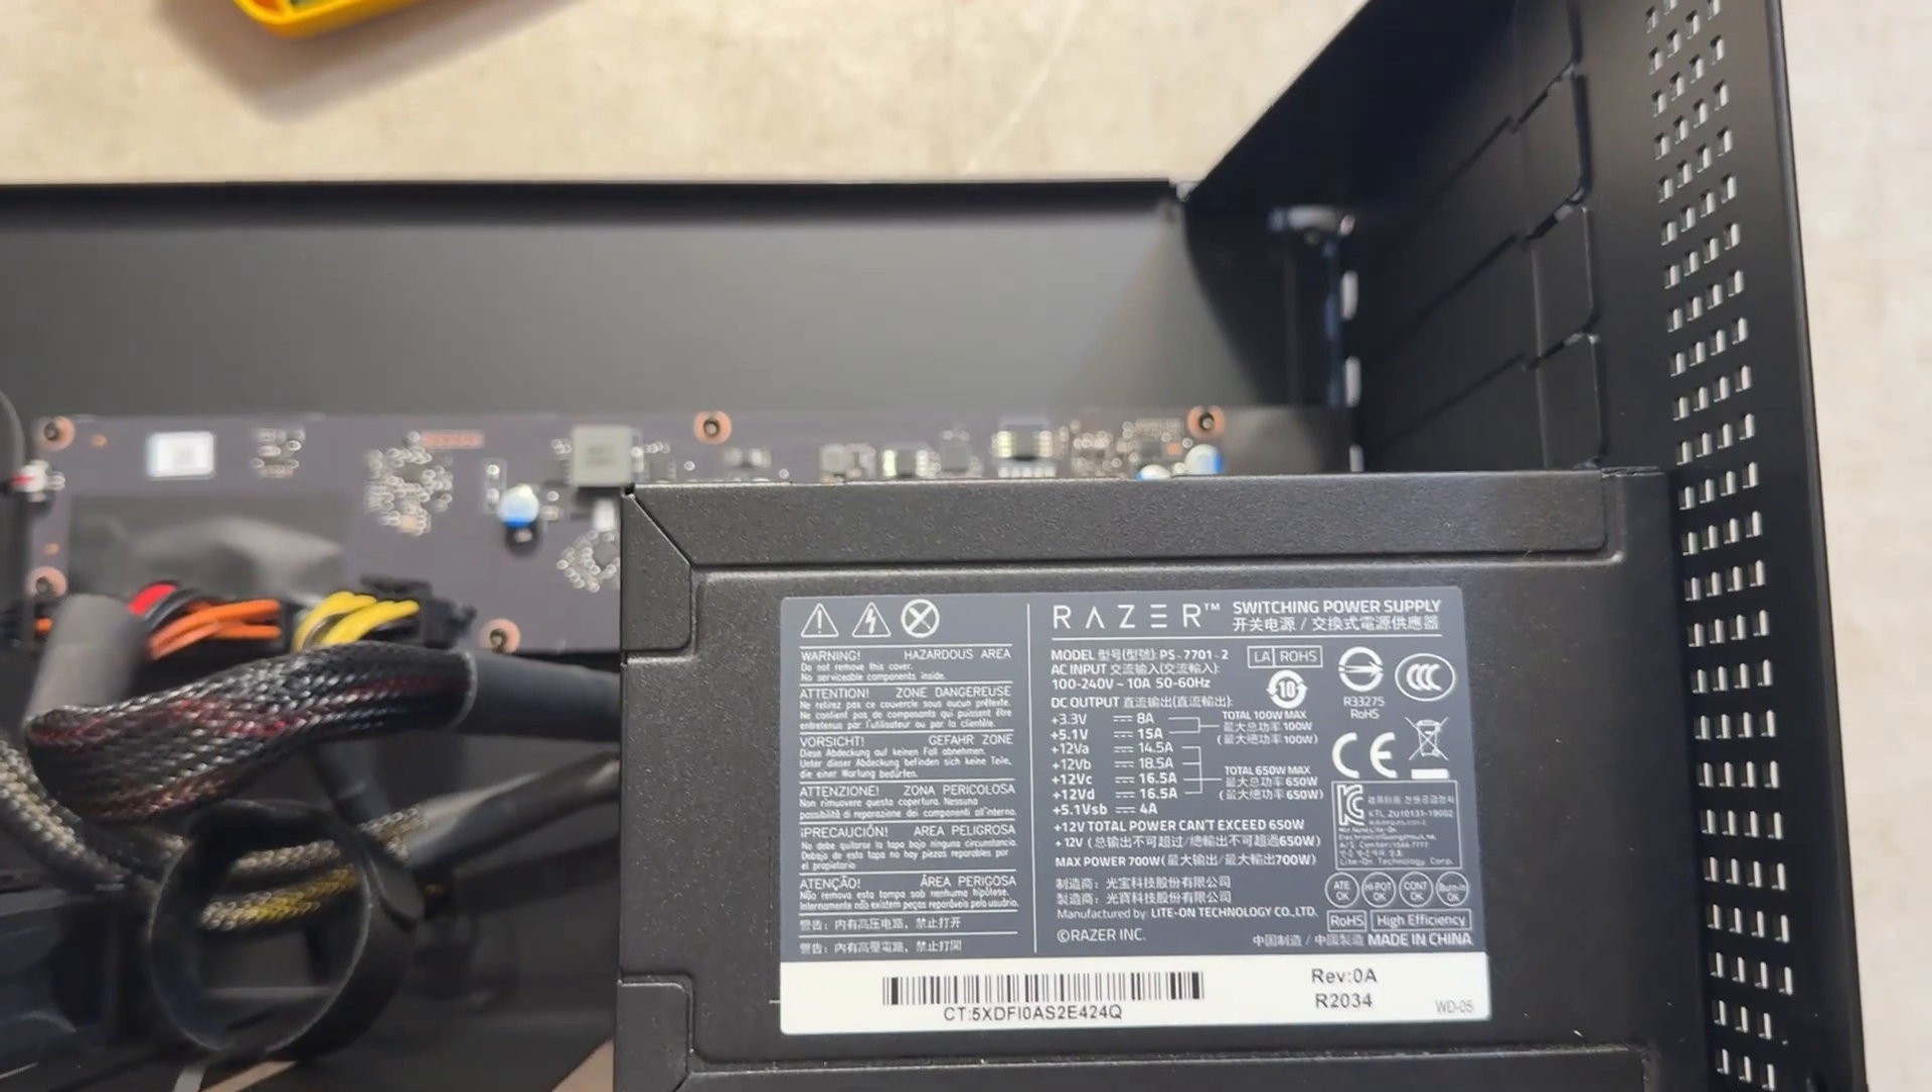So now I've got the Razer Core X1 PSU inside my Razer Core X V2 ready to power my Thunderbolt 5 or my, my GPU via the Thunderbolt 5. And I didn't have to buy an additional power supply.